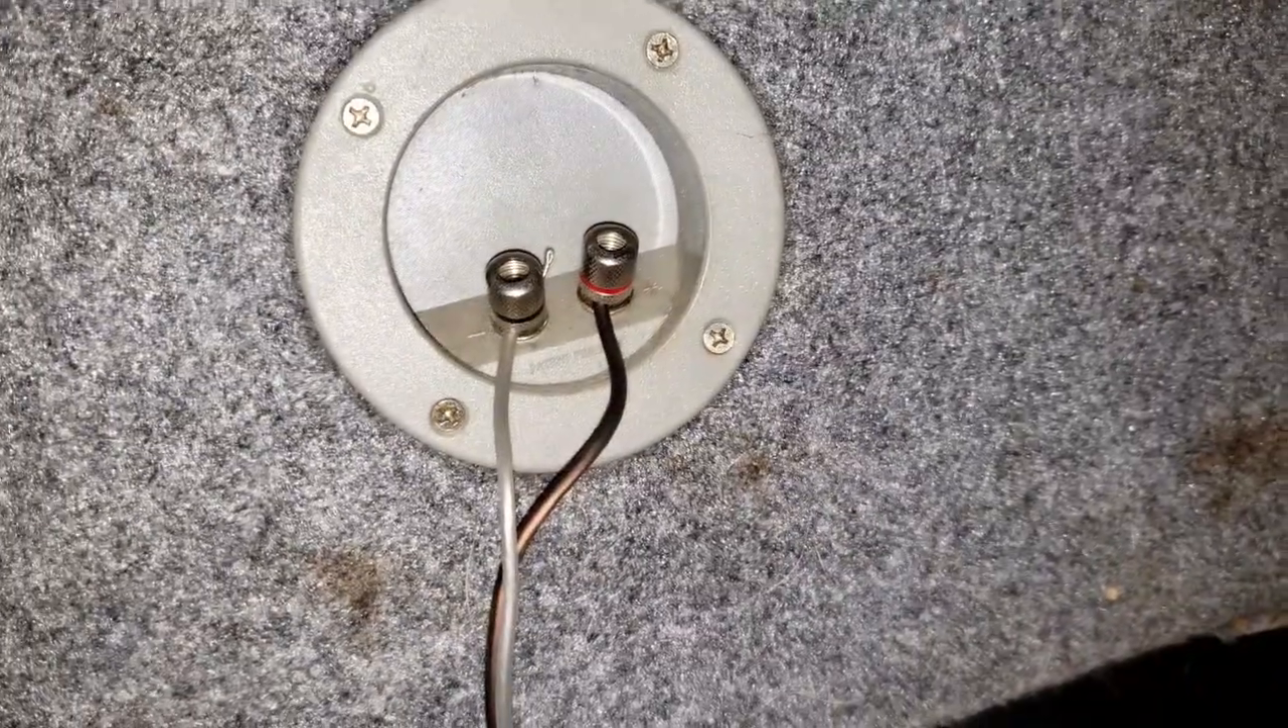We got the dark on the positive and the silver on the negative.